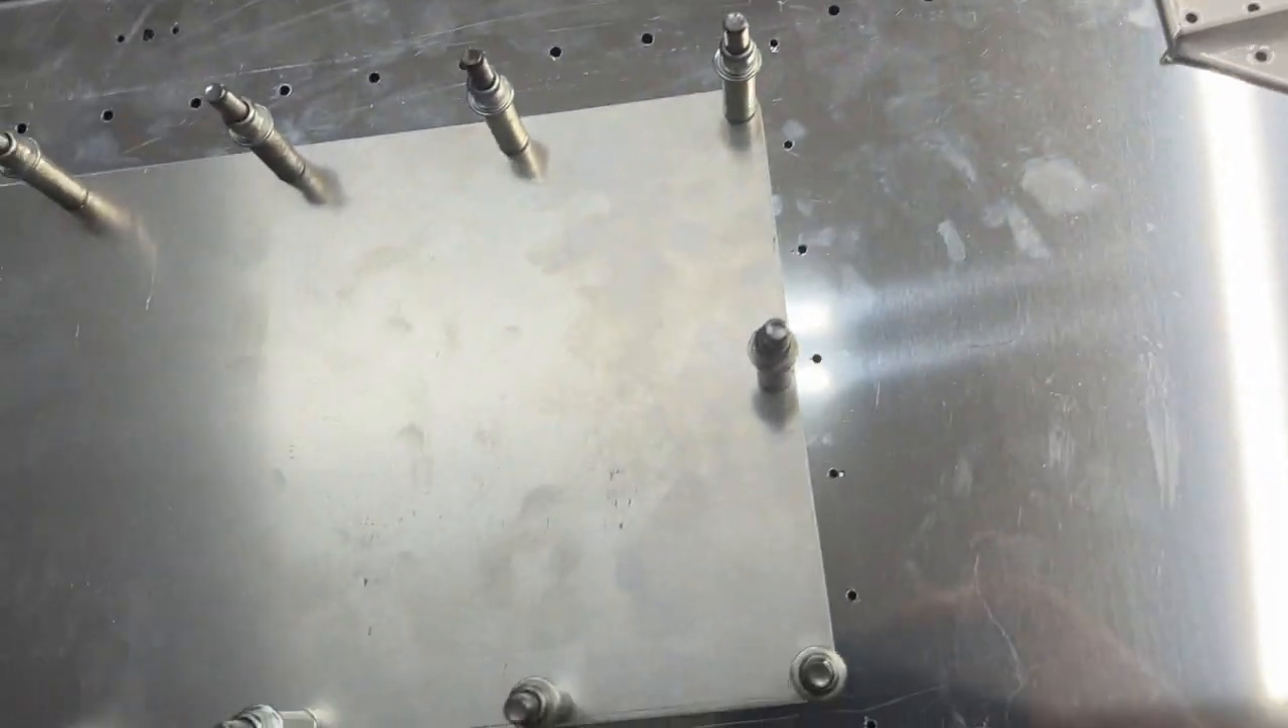Okay, so I've removed the doubler from the inside of the tunnel, and now I've placed the access plate on the outside of the tunnel.